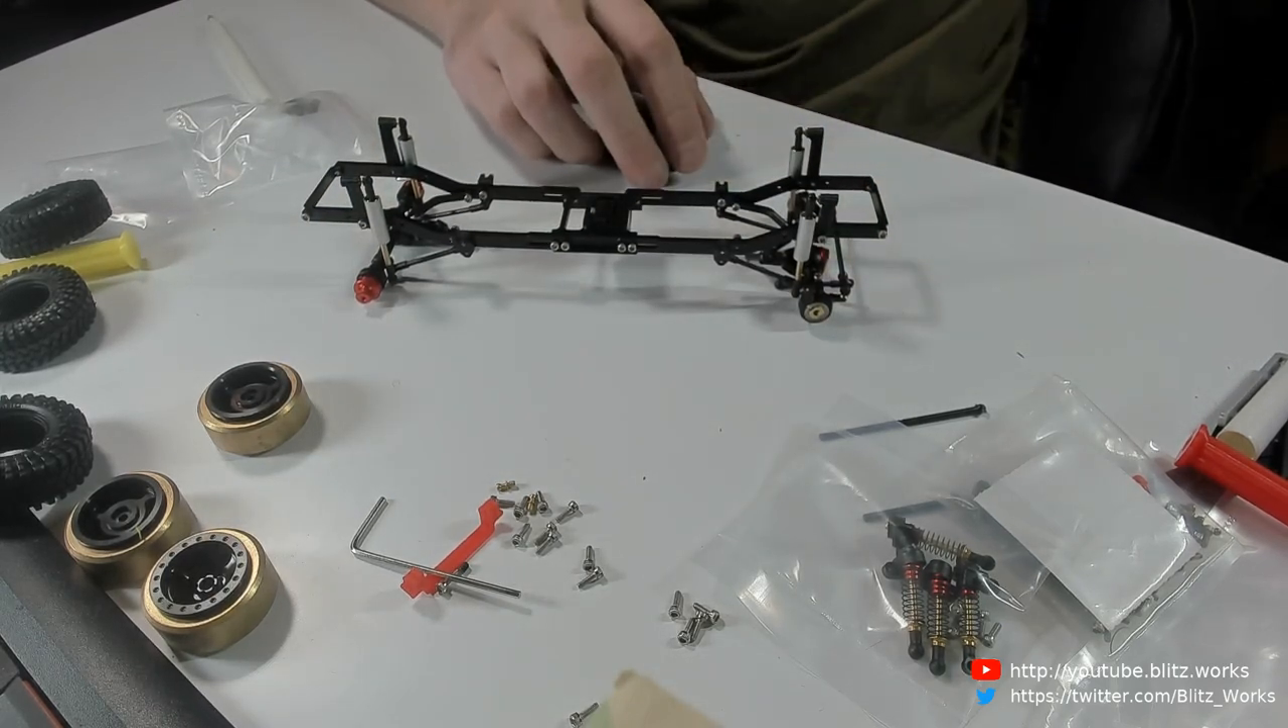Honestly, this frame's almost done. We've just got the wheels and then that's it.